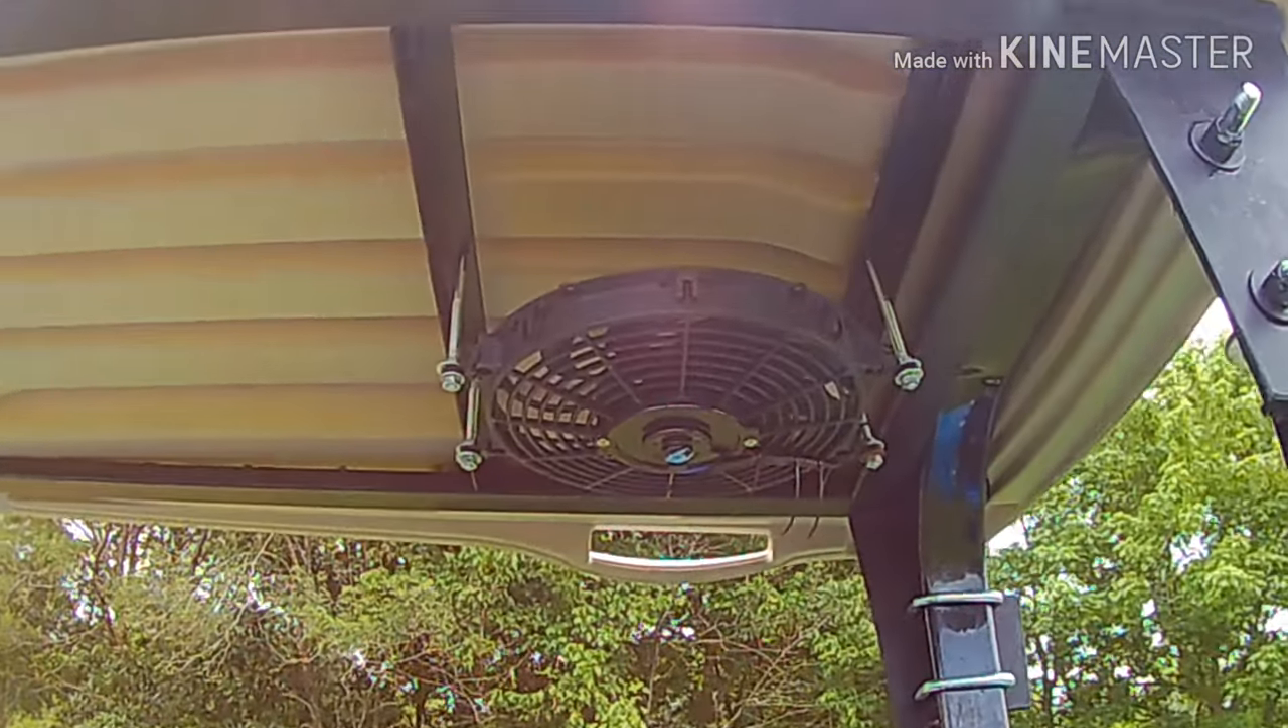And then we've got my fan dropped down with those small brackets there.